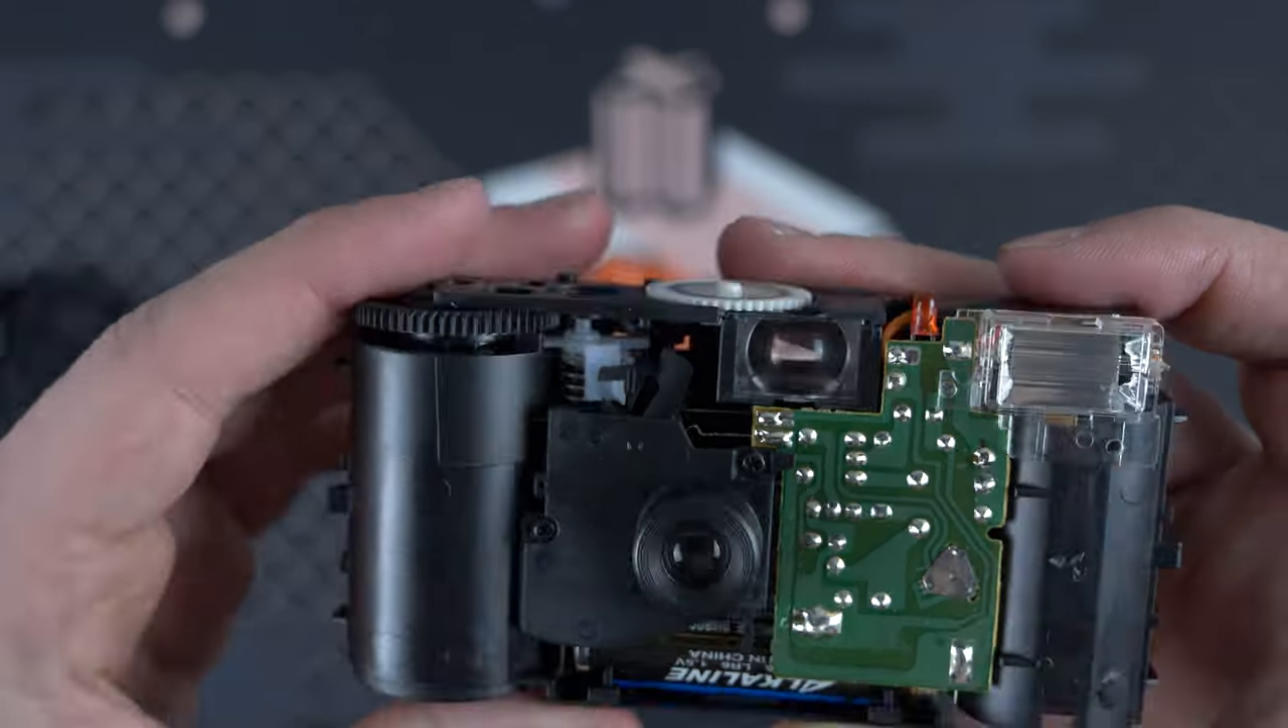Alright guys, with brute force I just kind of ripped the top off and here we are.